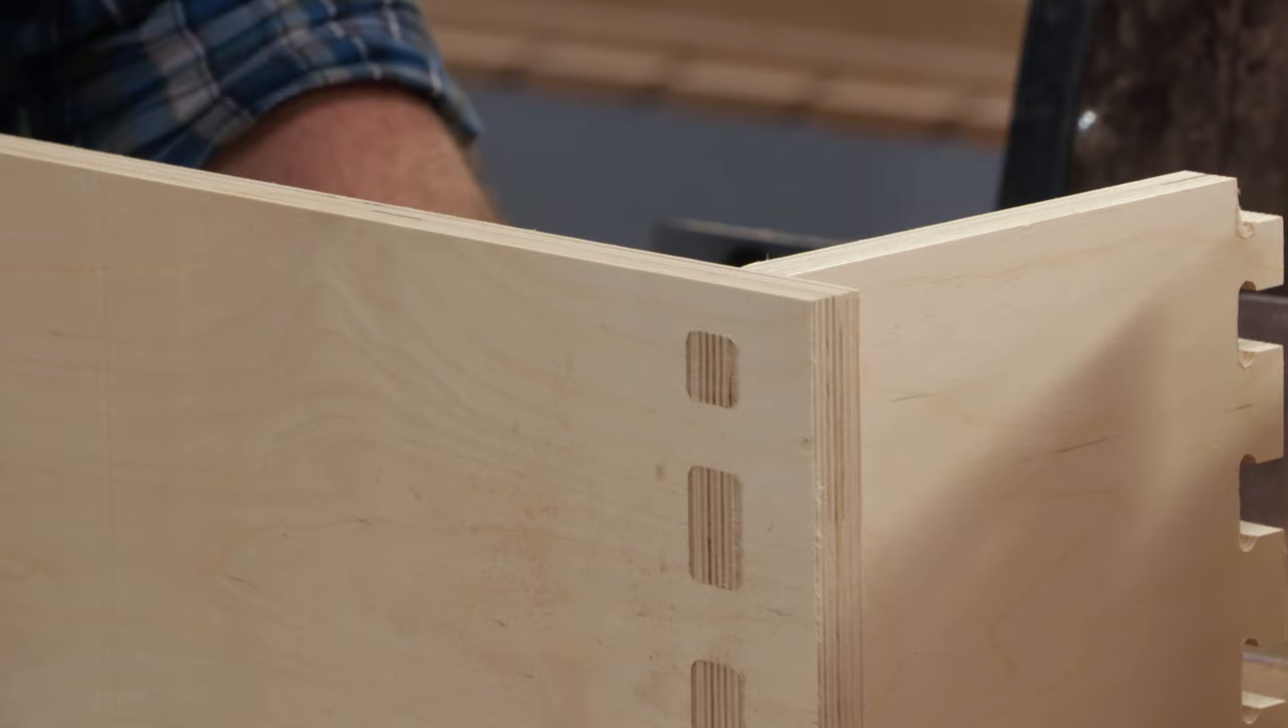Now, we've got a good fitting through tenon joint.